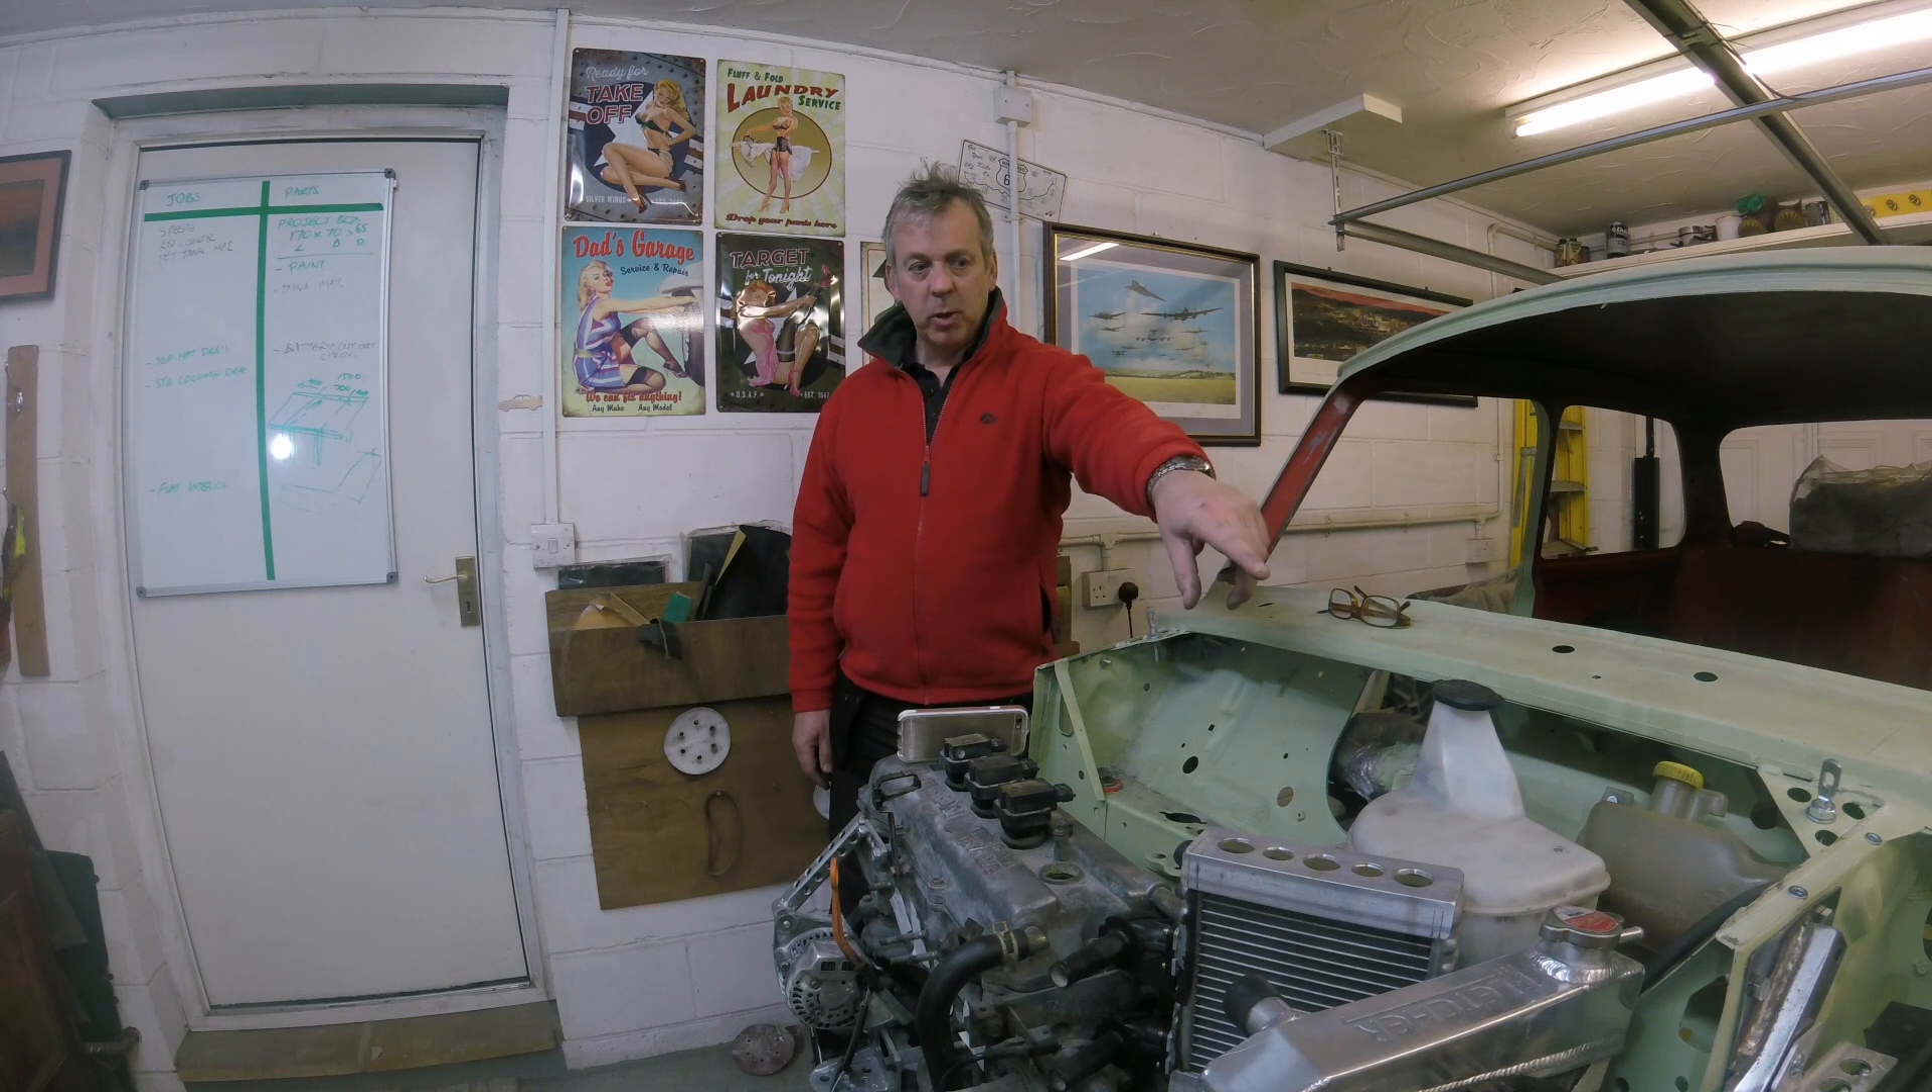As you can probably see I've already got the radiator in place.